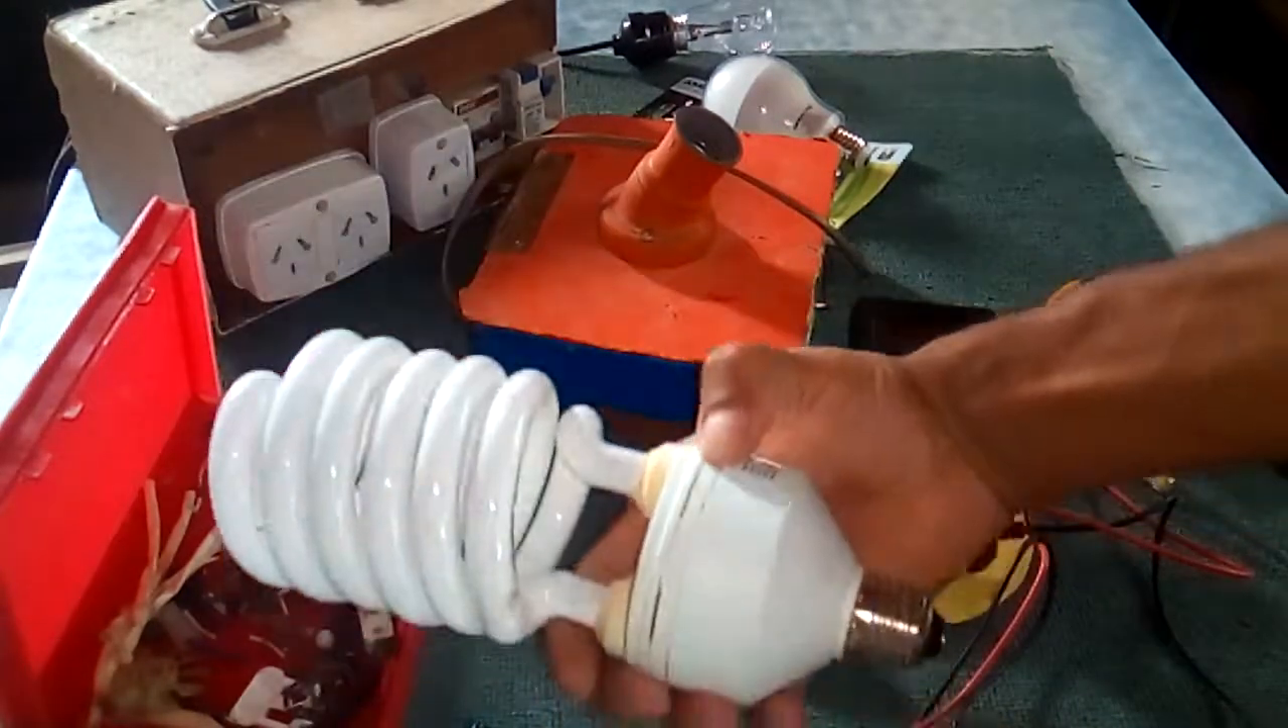Ahí Ha Quedado Nuestra Lámpara De vuelta Armada.